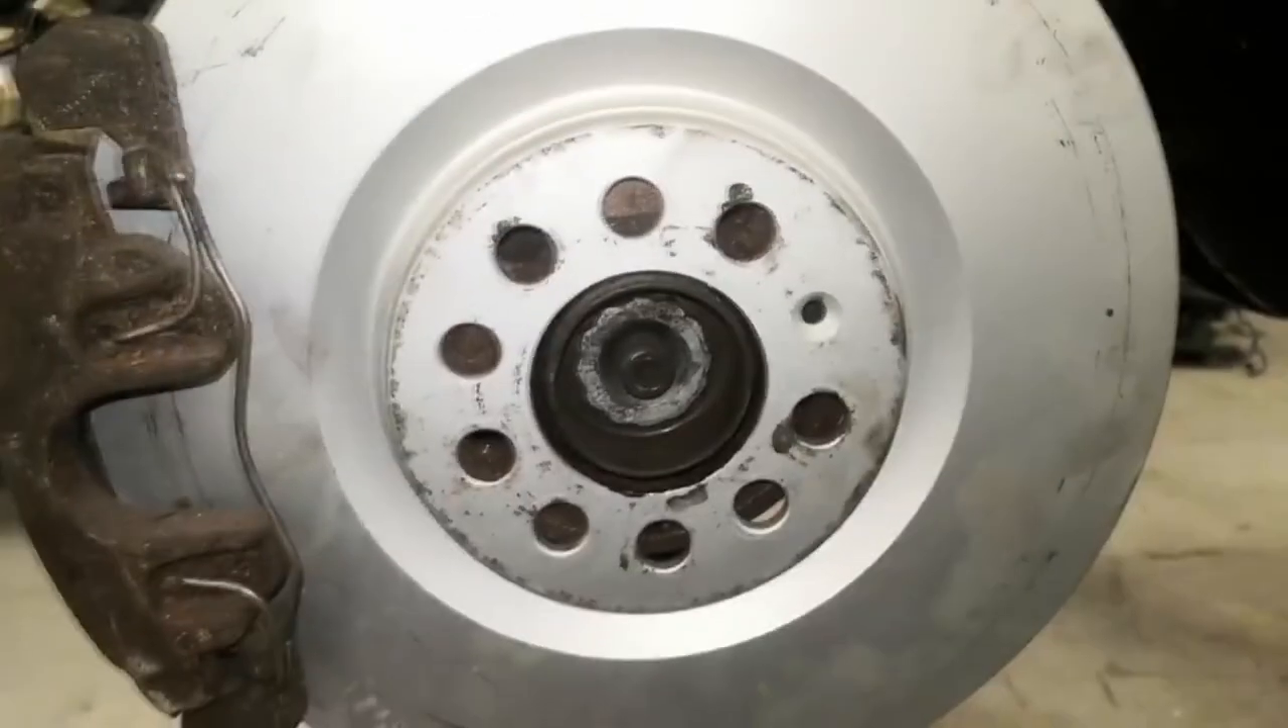So, all that's left to do now is put wheels on.